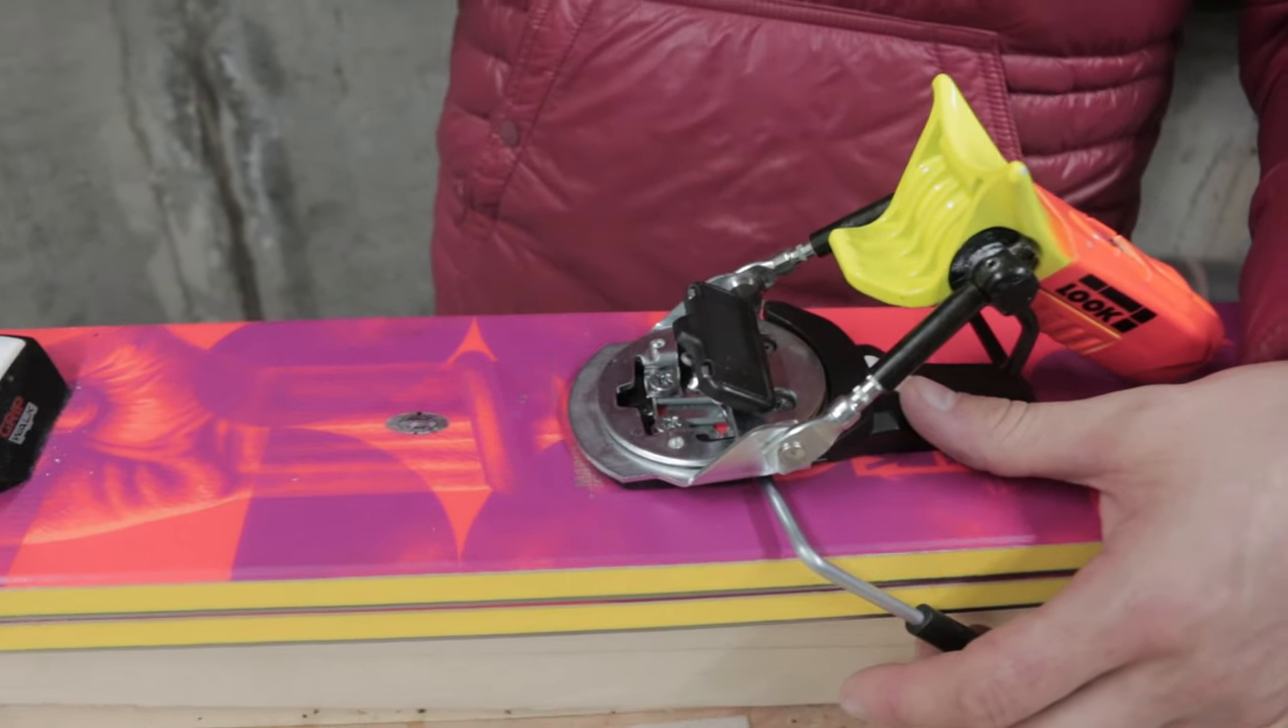We just put that heel piece on it looks perfect.